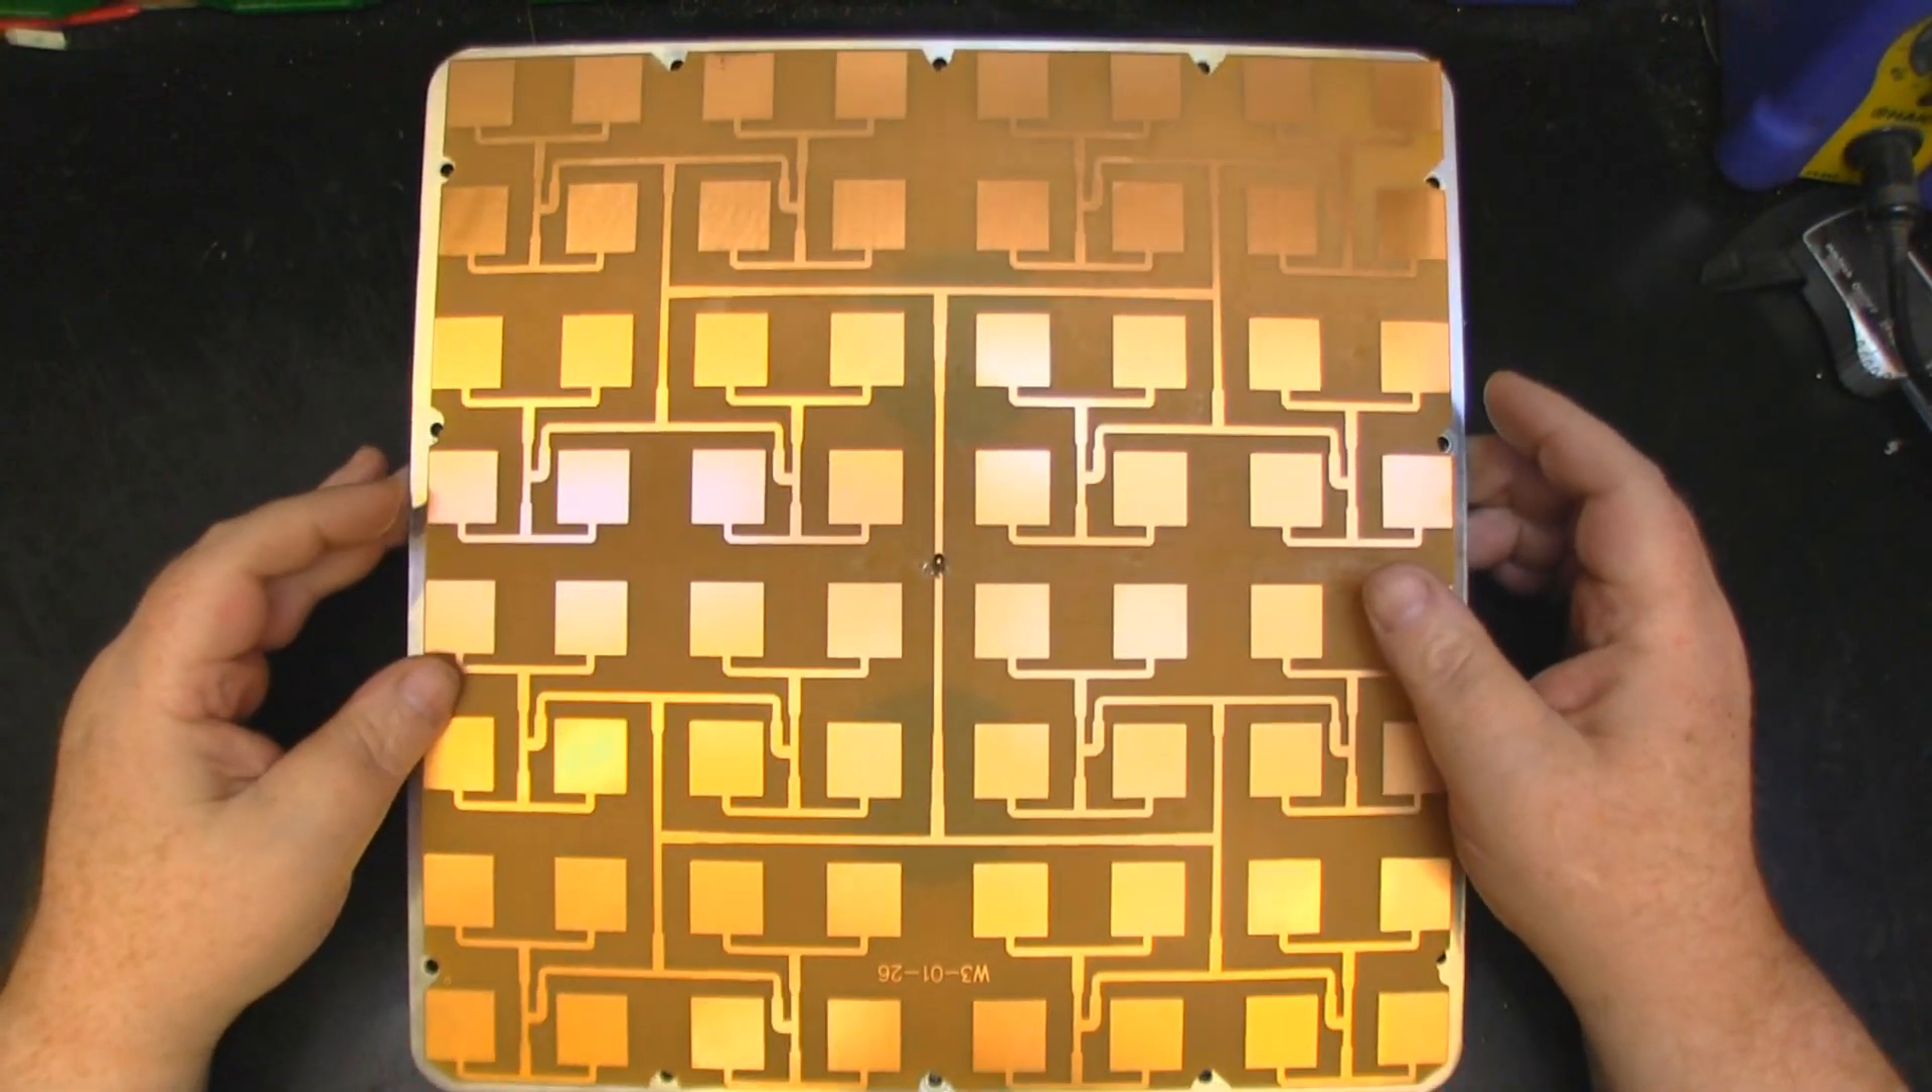Now here's the antenna with the lid off.